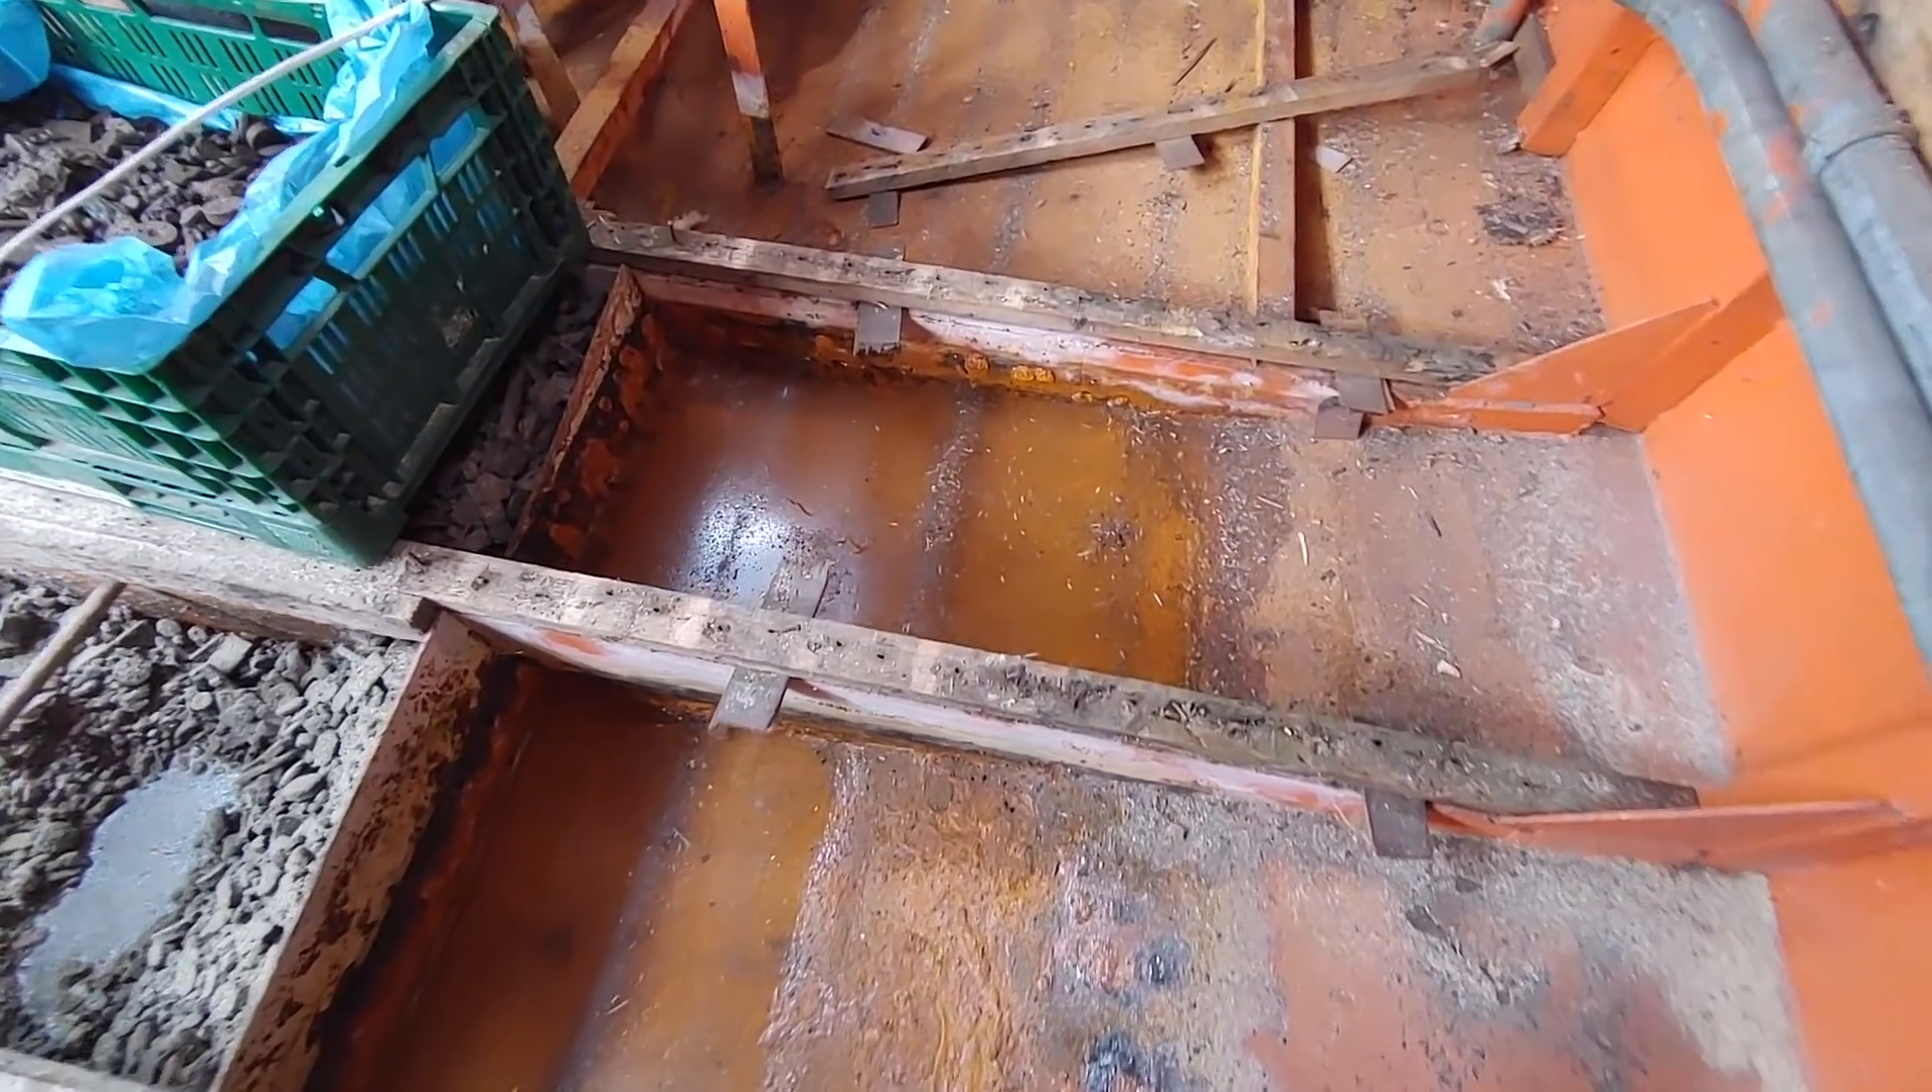All right, the floor panels have been removed, and this is what it looks like underneath.